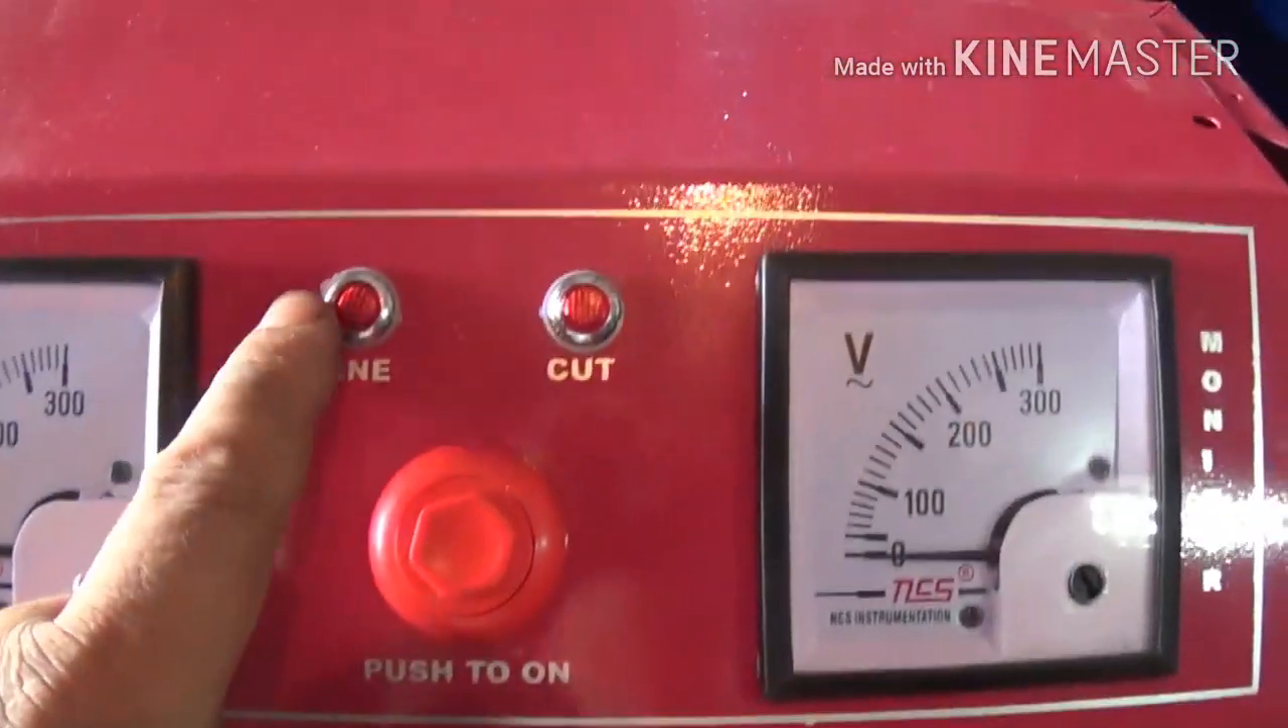तो यह हमारा front panel लग गया है।